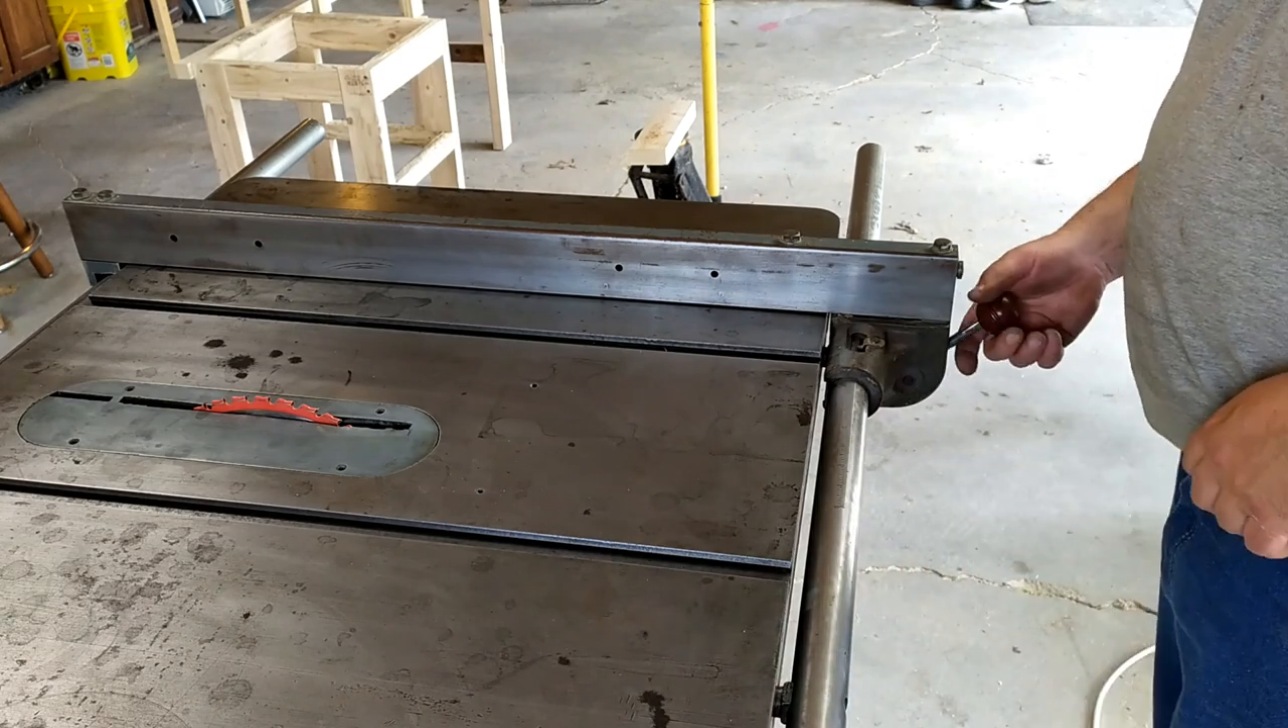Here's the fence installed.